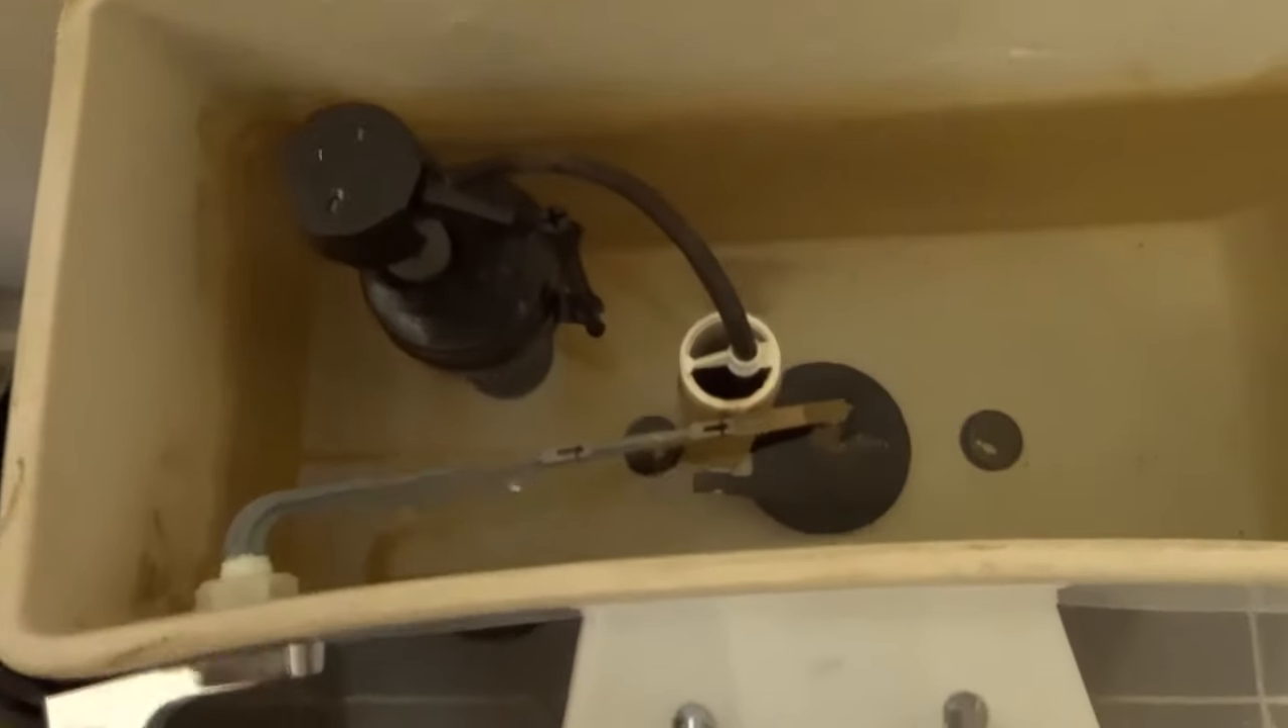I've removed the lid so now we can see the inside of the toilet tank I should have said.